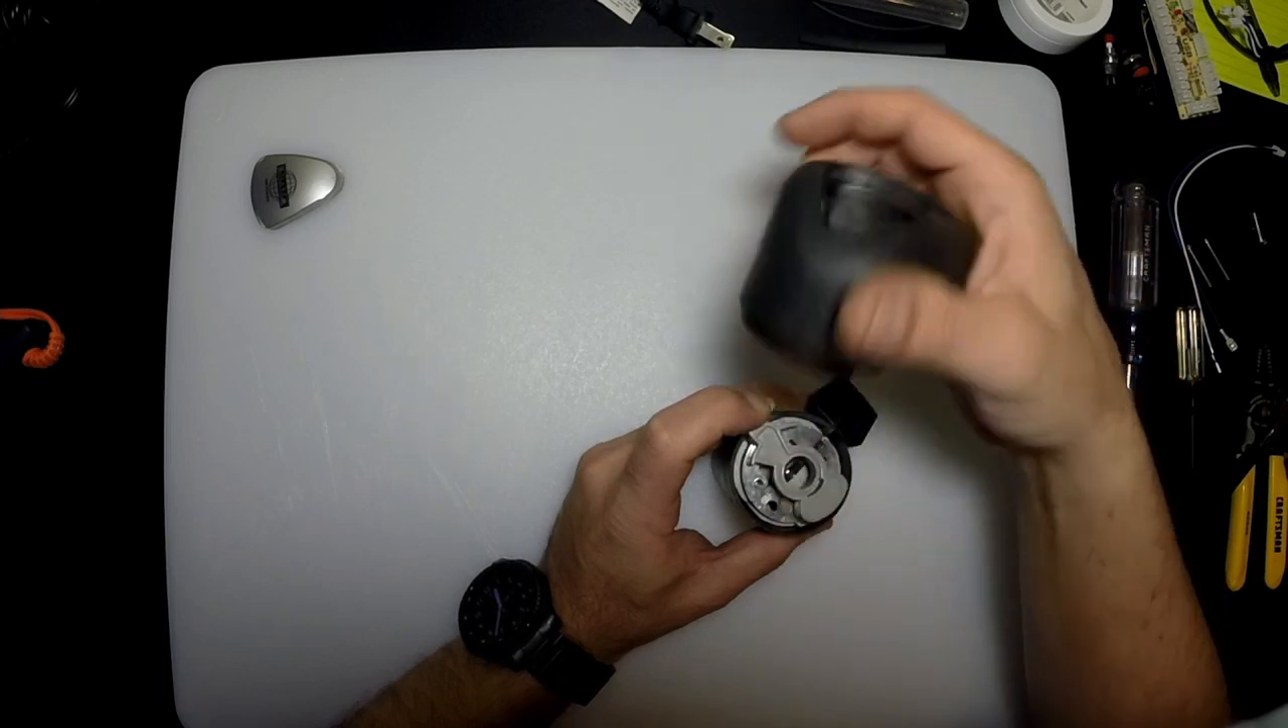All right so the knob came off.